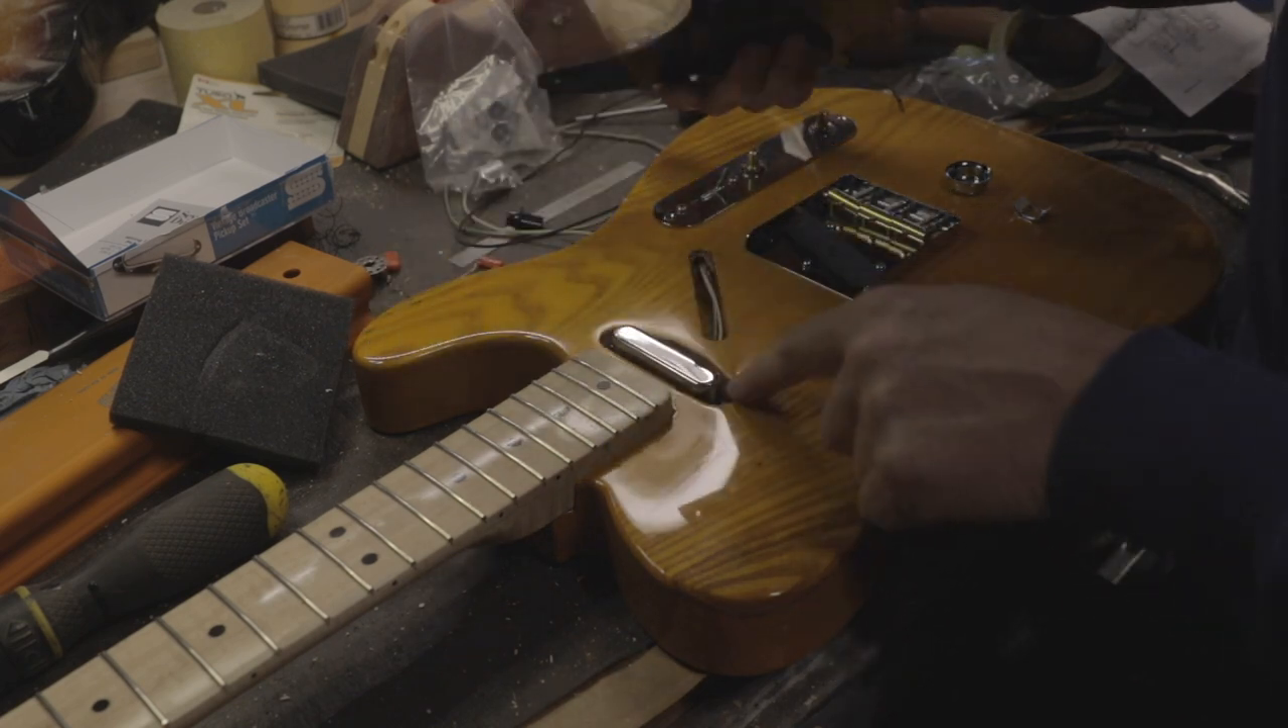We haven't soldered anything. I've got all my wires in. Pickup is mounted here.